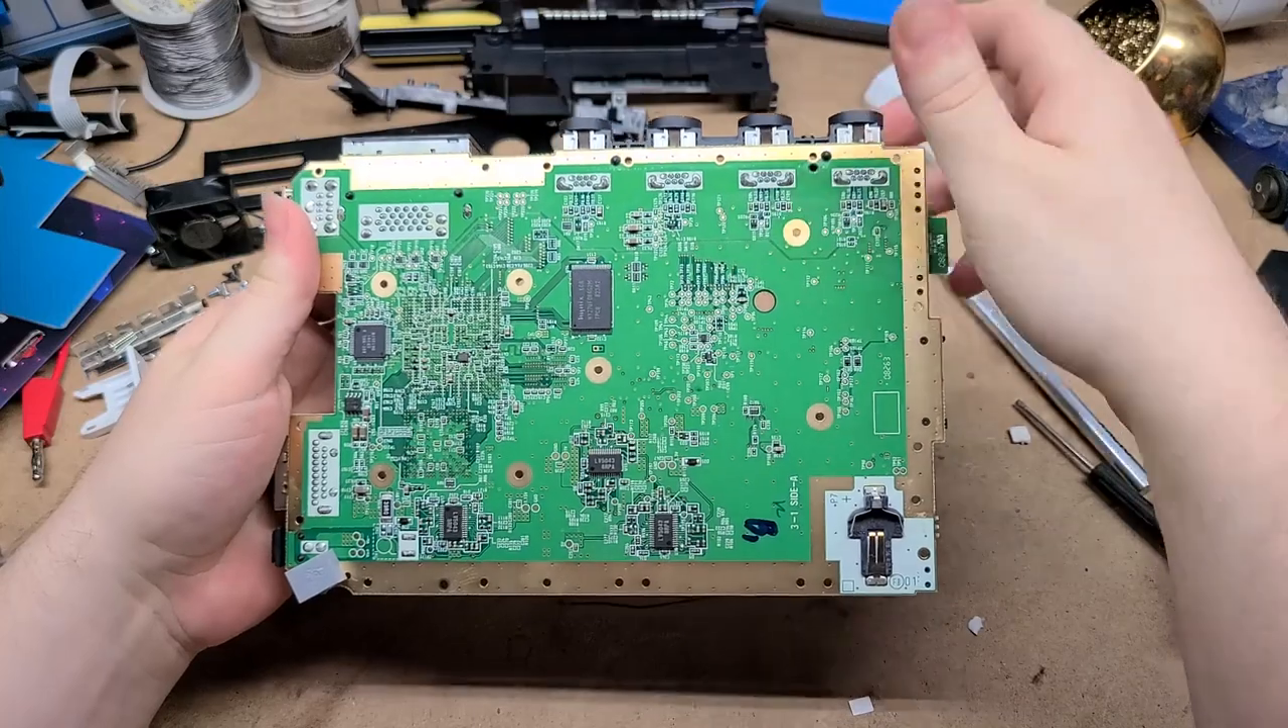So we are just left with the board.